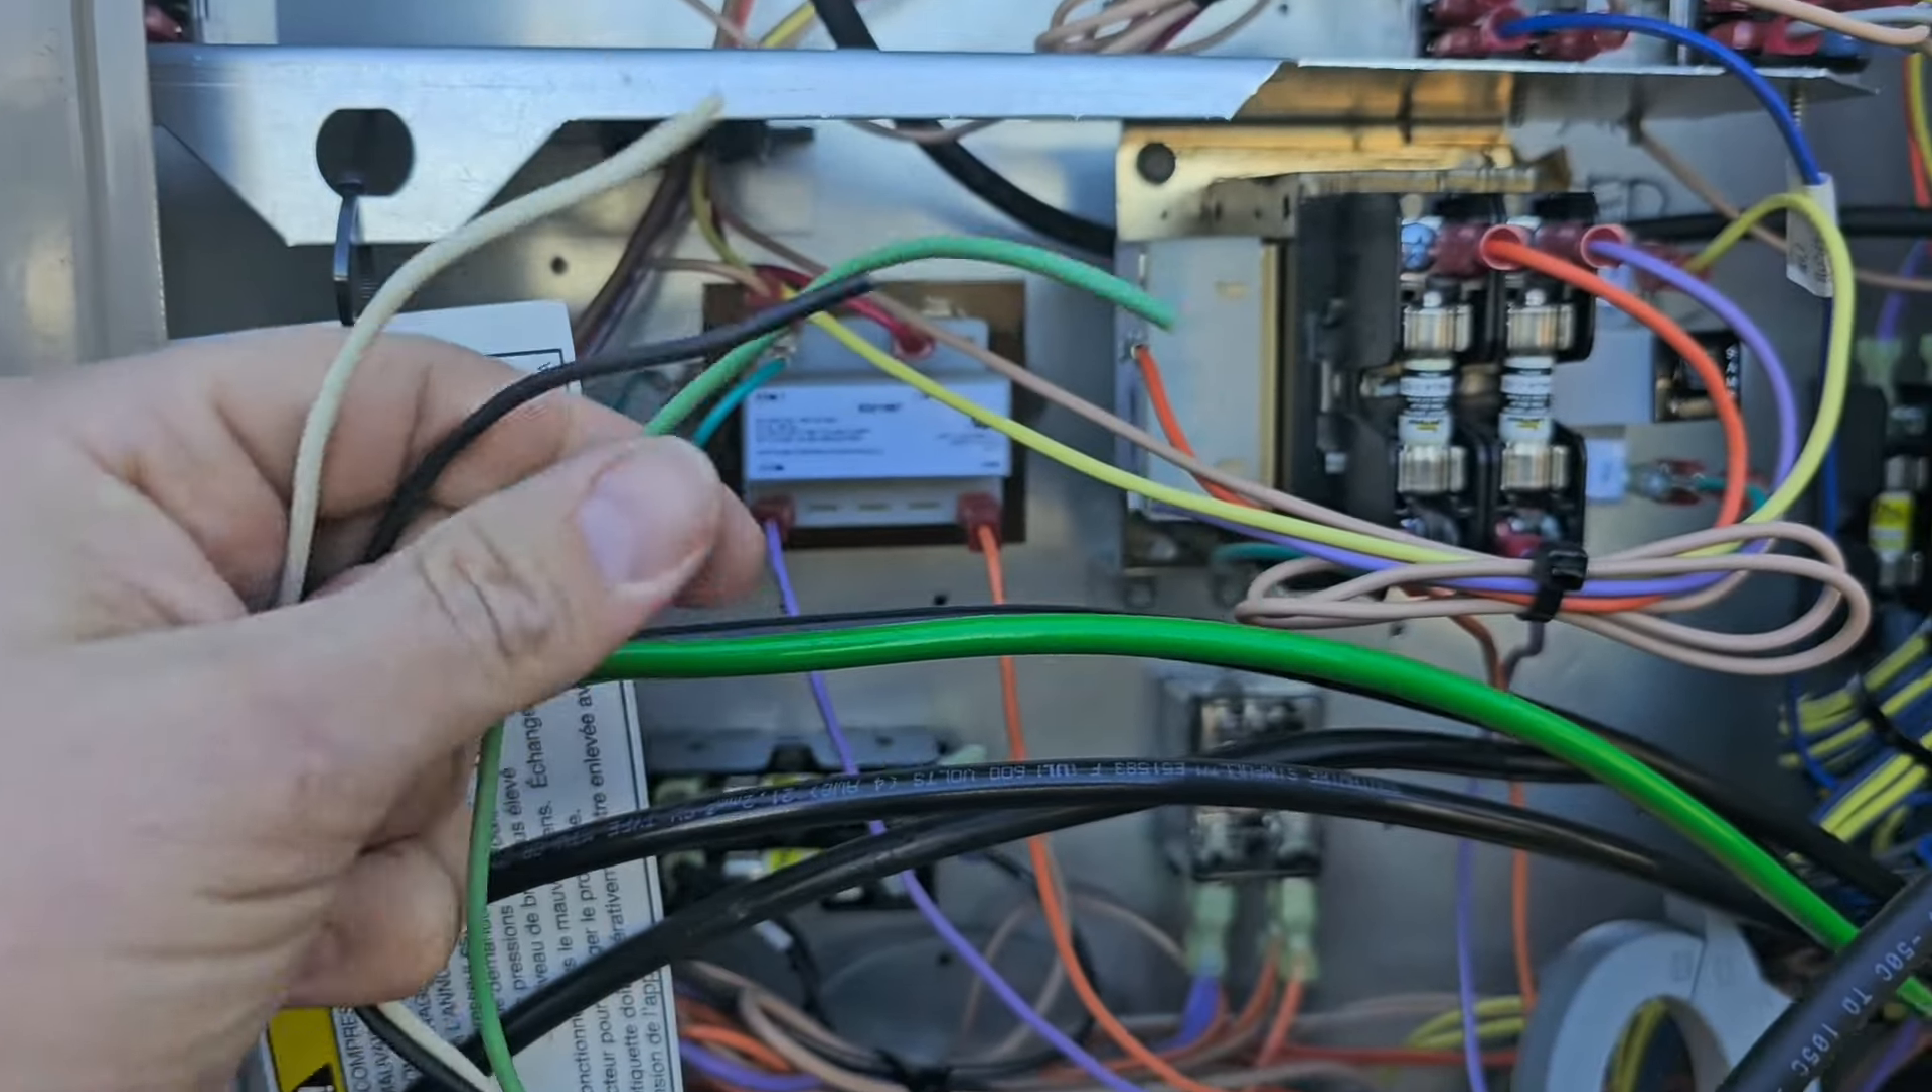And then I've already run my wire in for my UV bulb and we've got white, black and green.